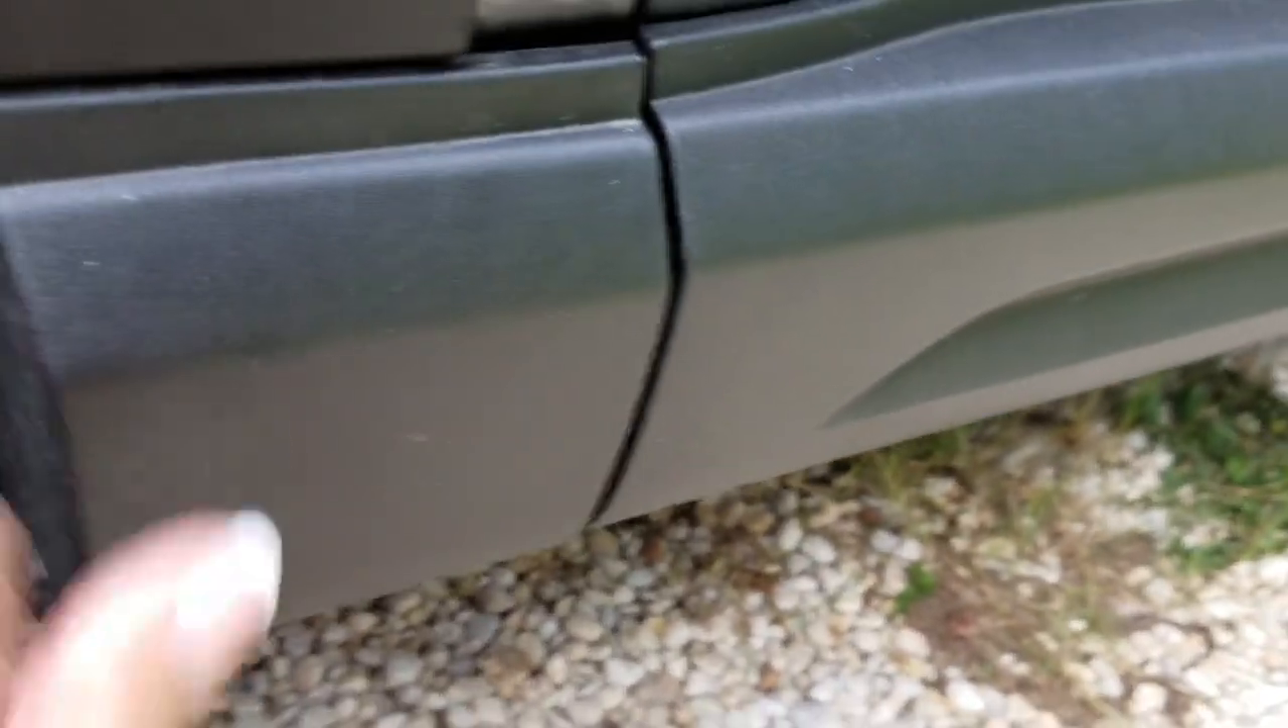It's just cheap plasticky trim pieces and you know there's a gap there.